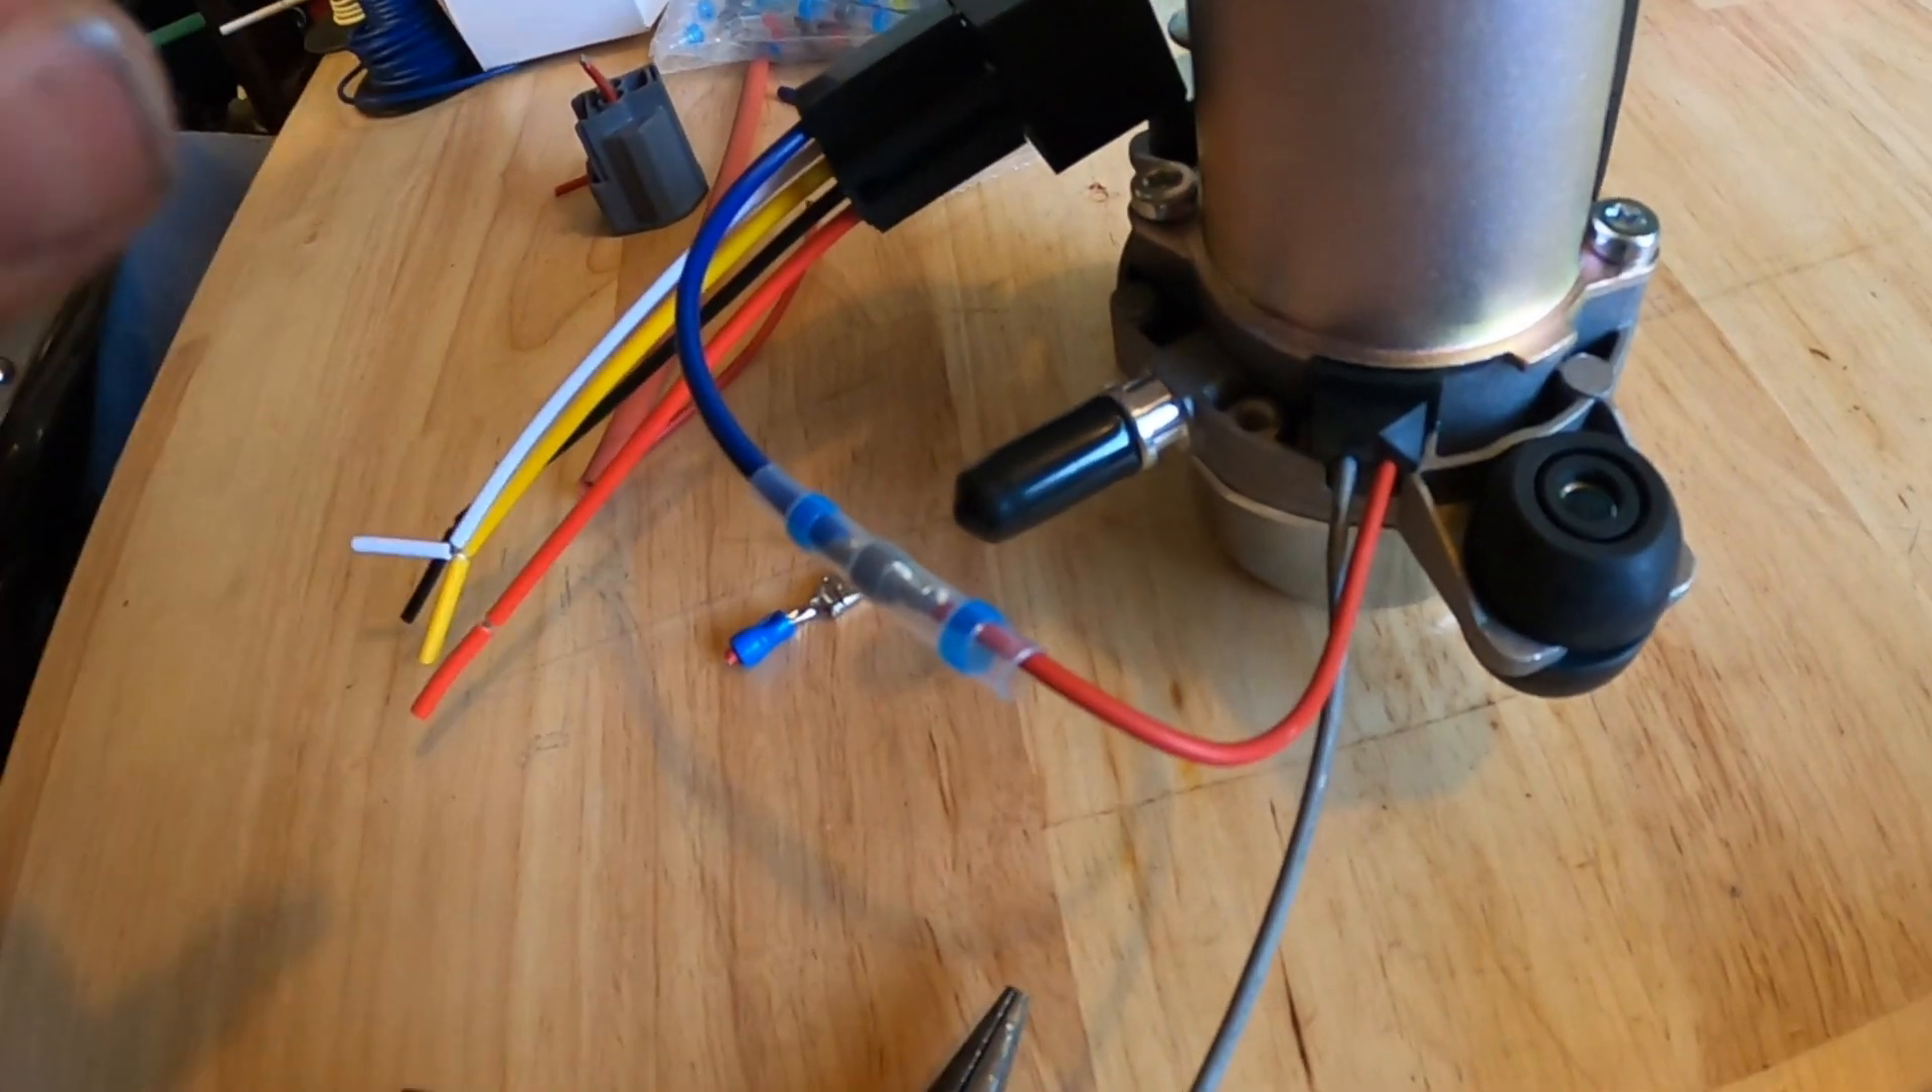So, actually, there's the first wire that's connected.